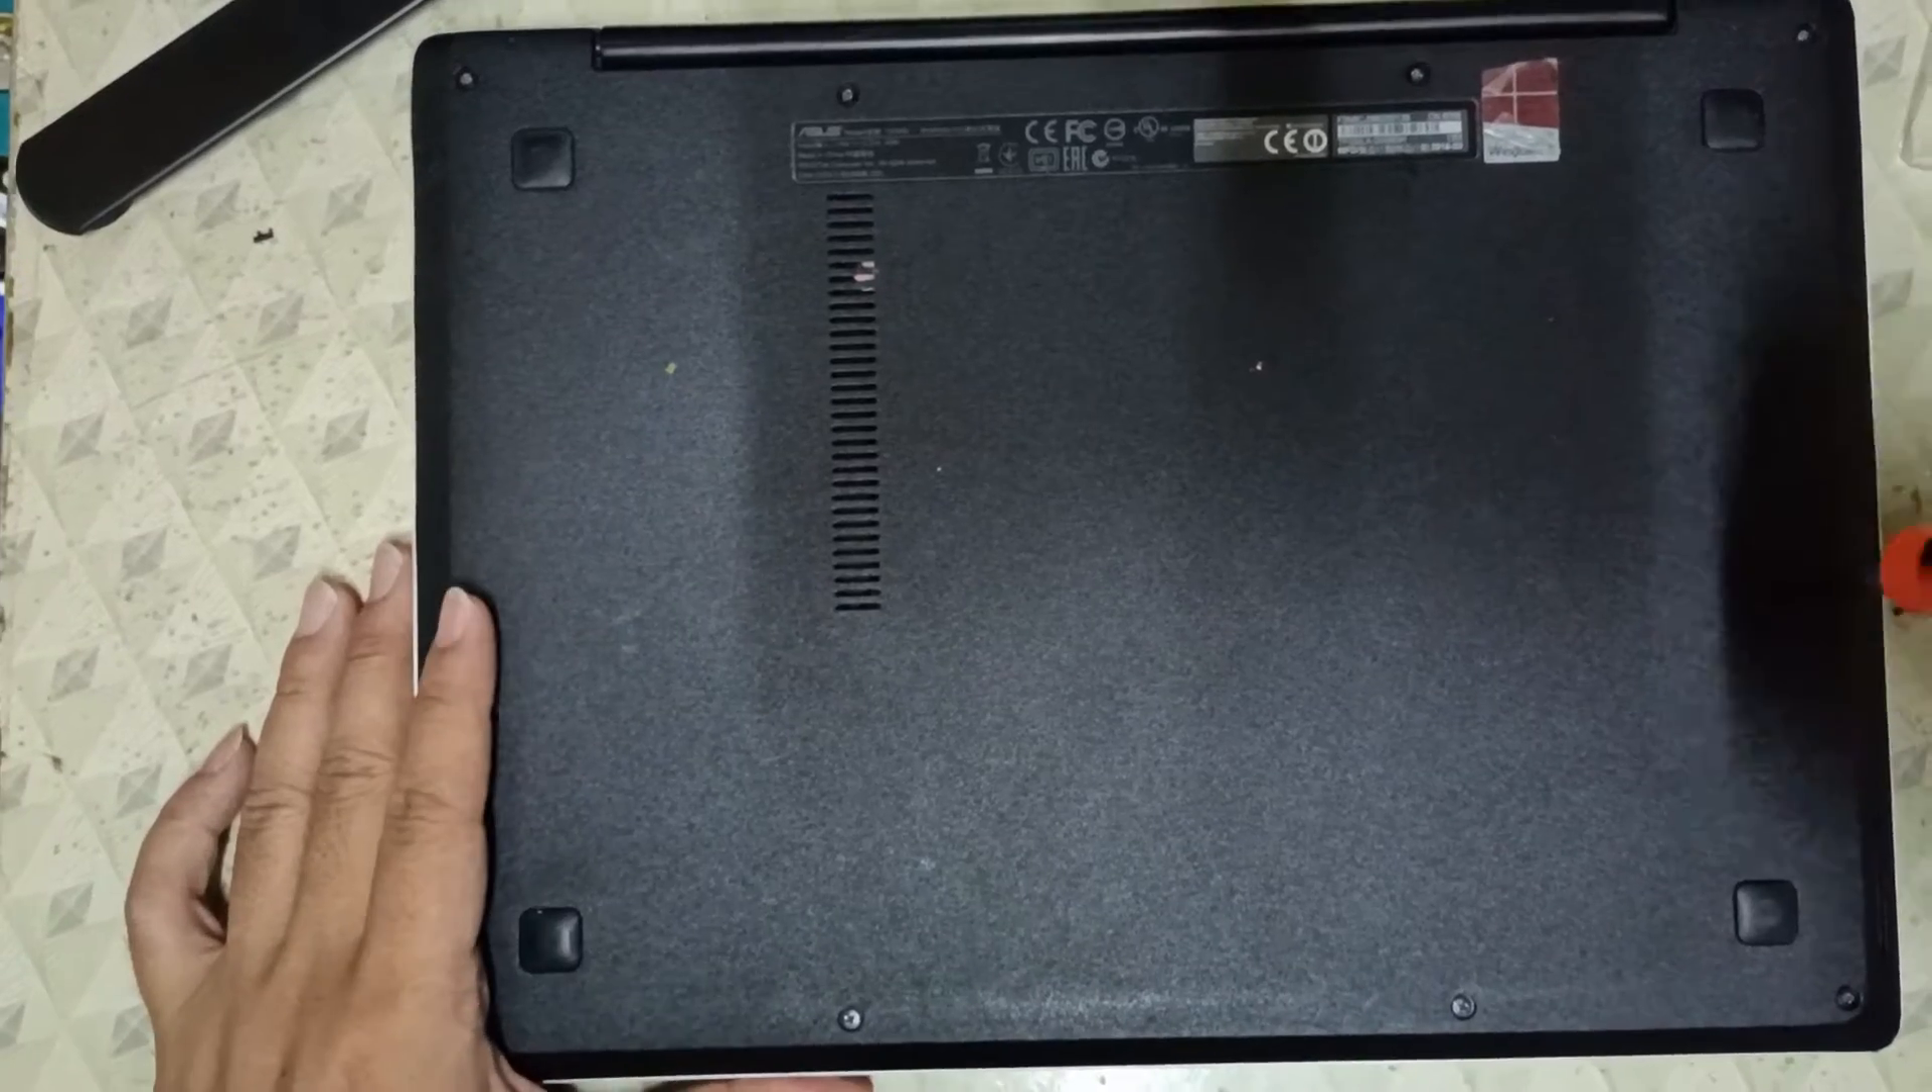After we put back all of the screws and secure the base cover, we are now ready to install Windows 10 on this laptop.